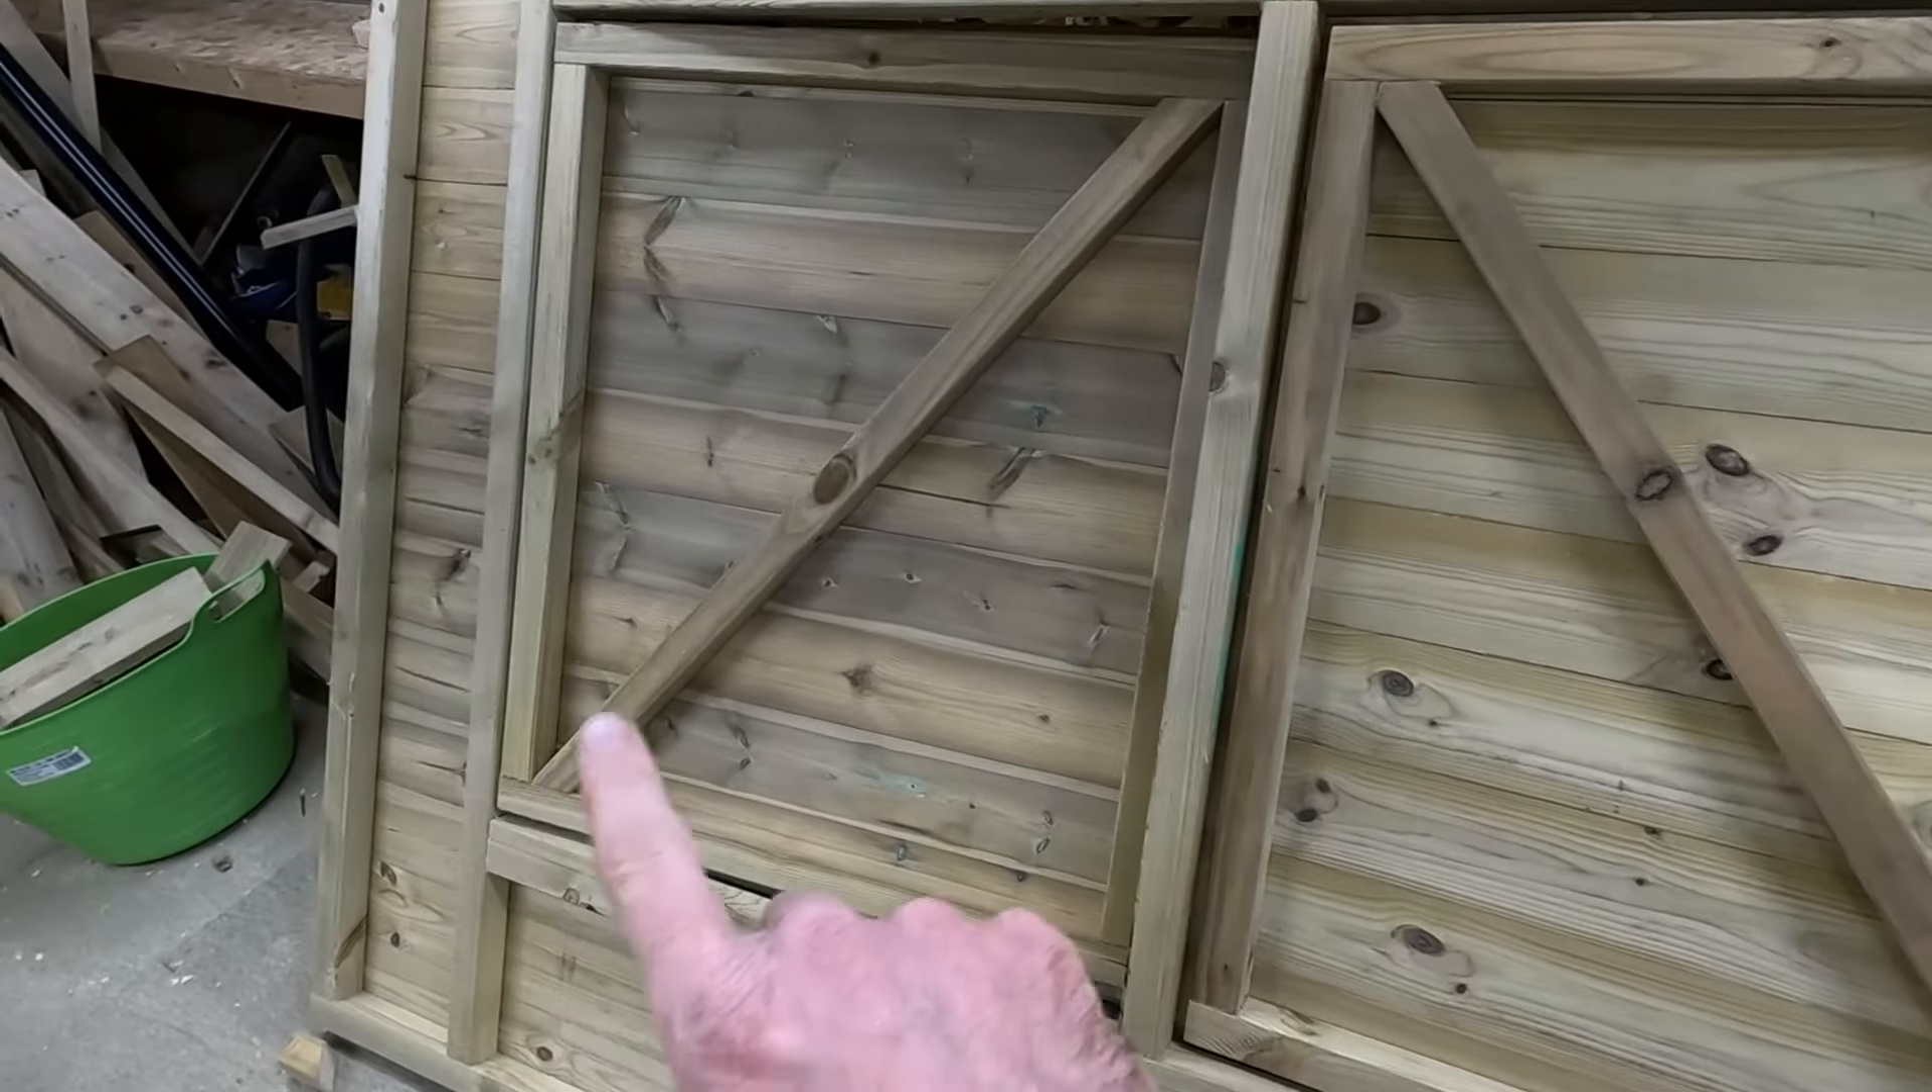I've gone back and retrofitted two diagonals now as you can see.